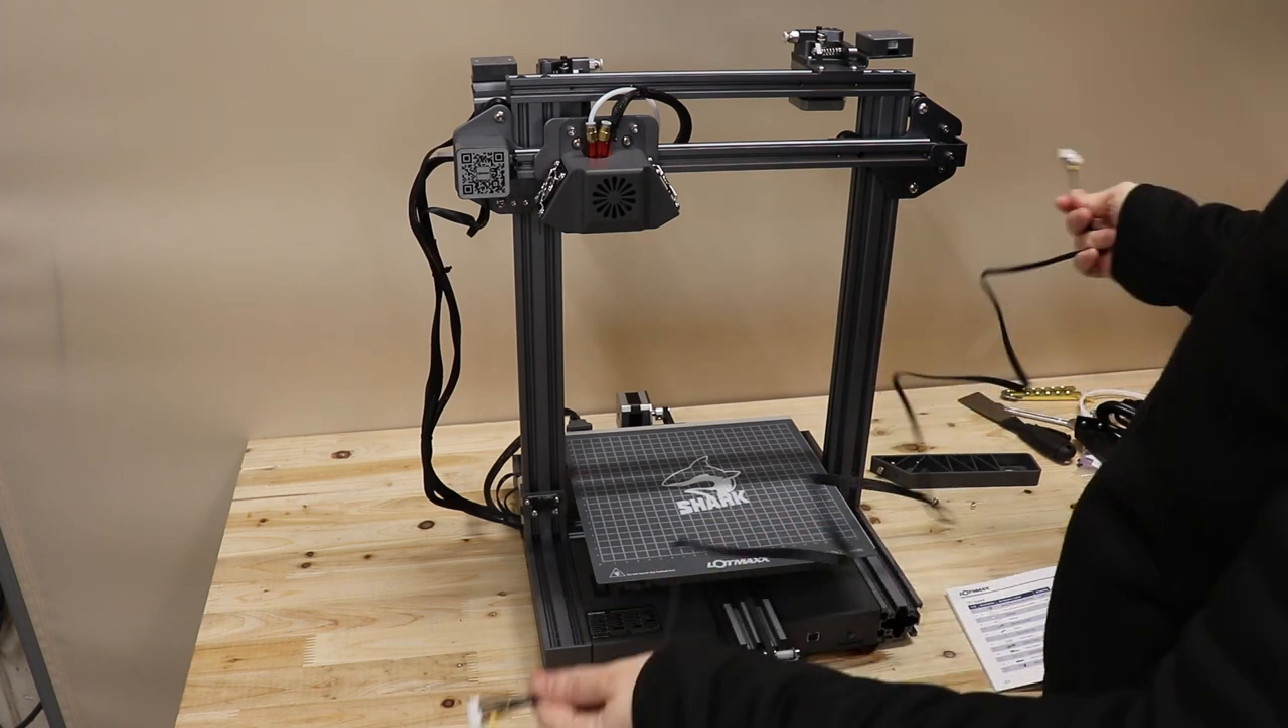Step three is wiring the second extruder because the main extruder is already connected with the wires and for this I have this wire but there are no instructions about the cable management.